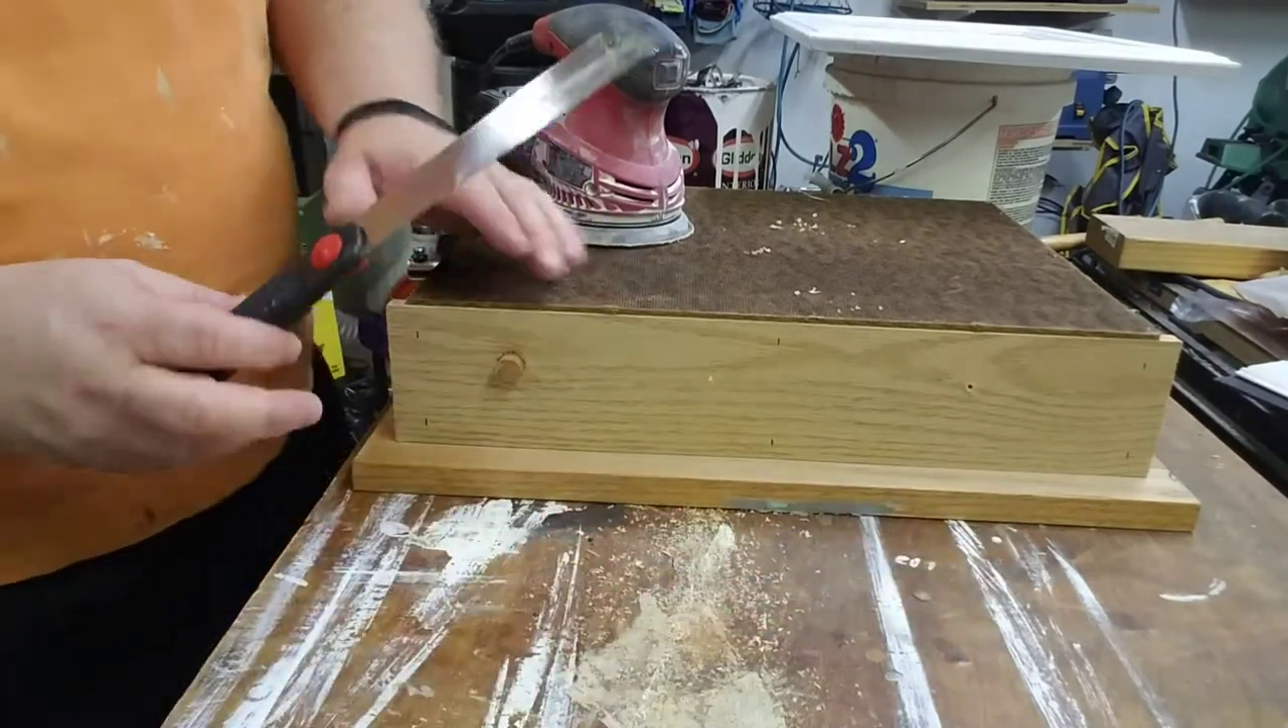The plug's in it's dry but you can see it's definitely proud of the surface.